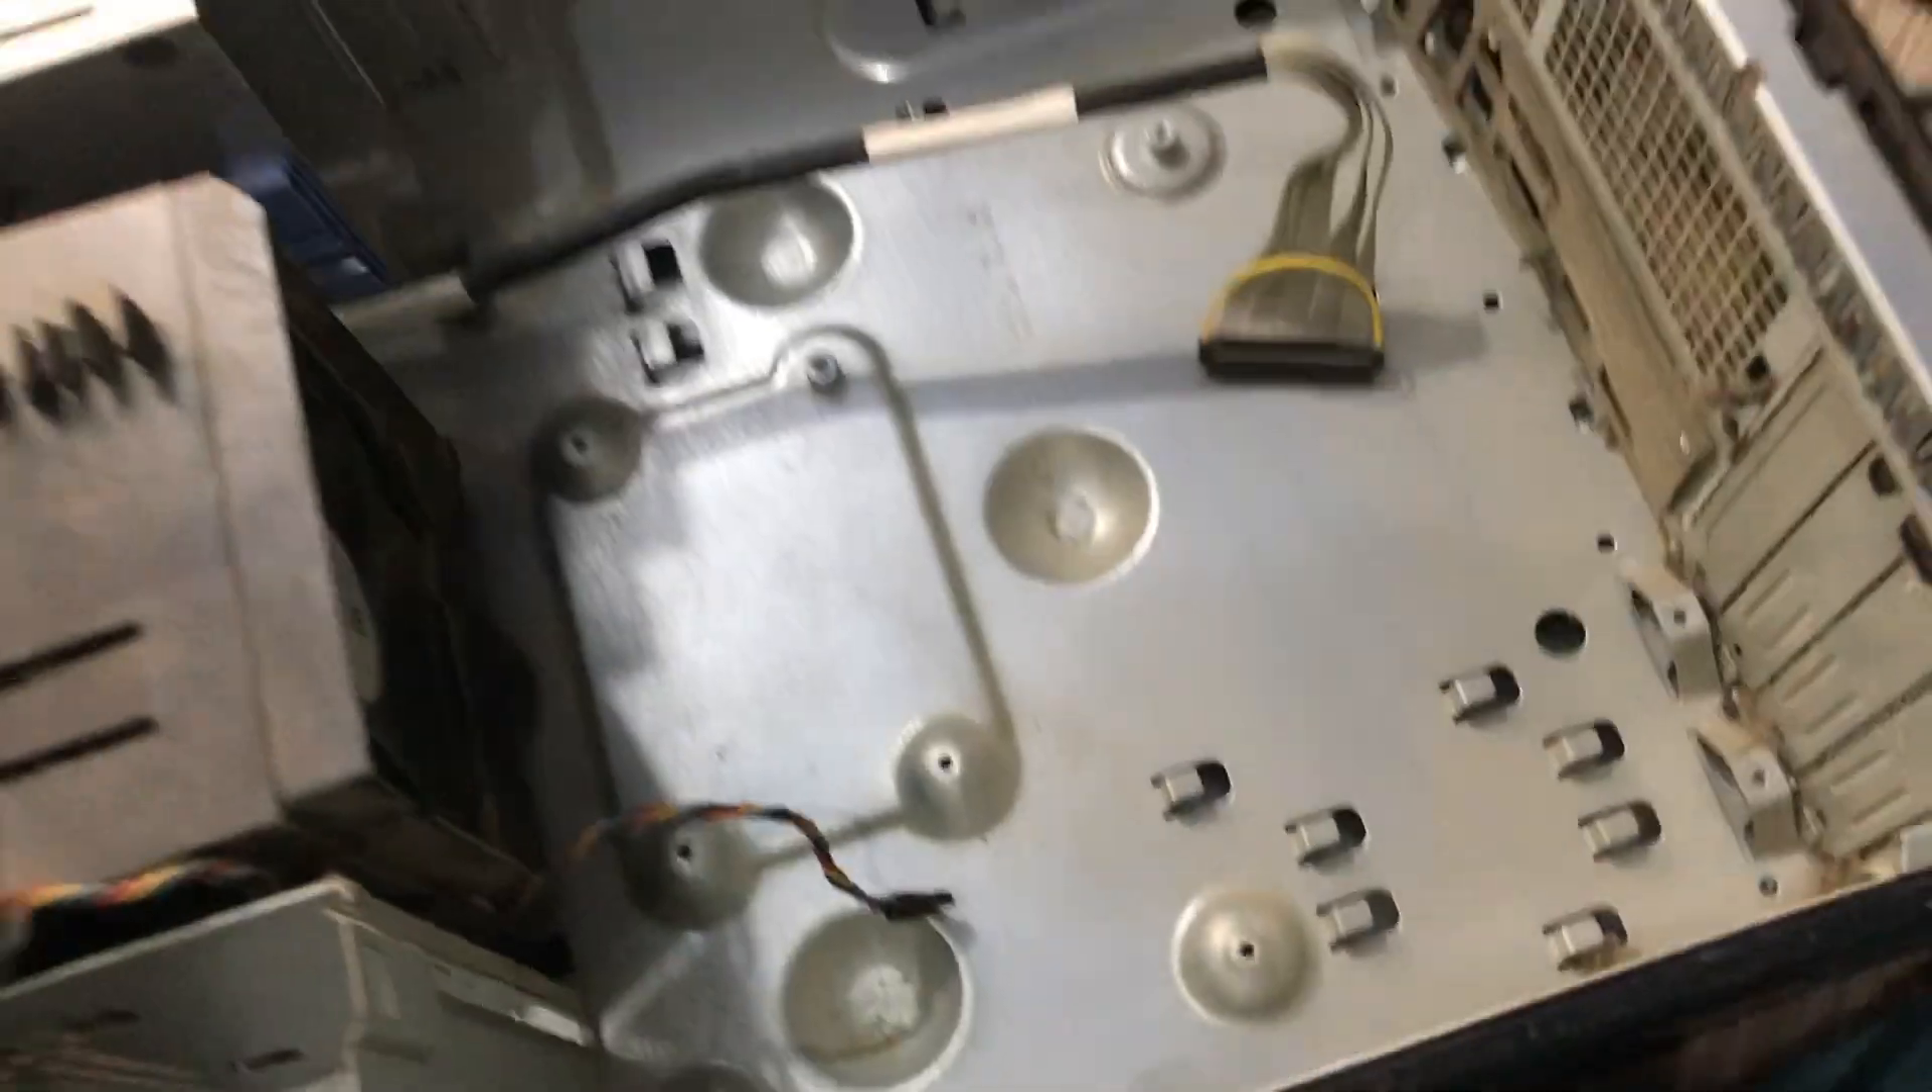यह डबा बिल्कुल खाली है इस पर हम फिटिंग करेंगे।